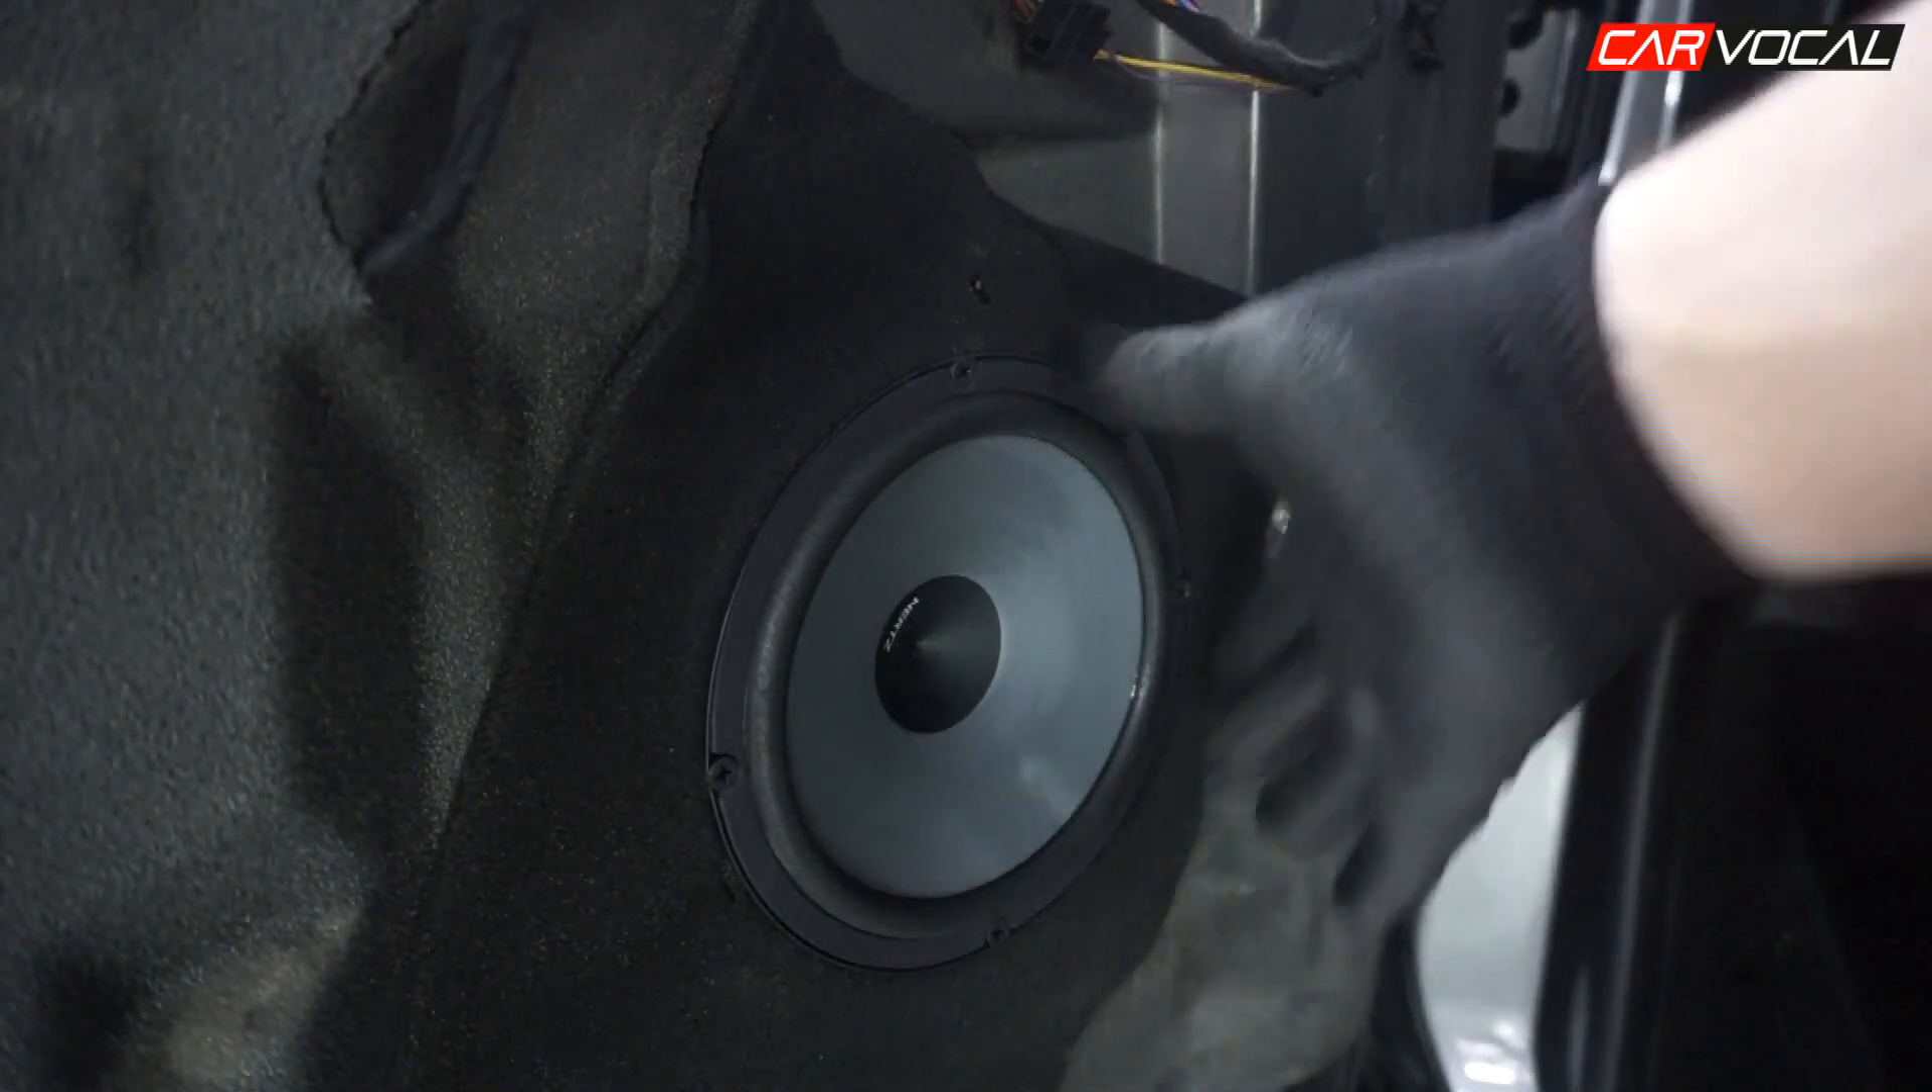Görmüş olduğunuz gibi orijinal bir kasnakla beraber buraya K165'in hoparlör kısmını taktık.